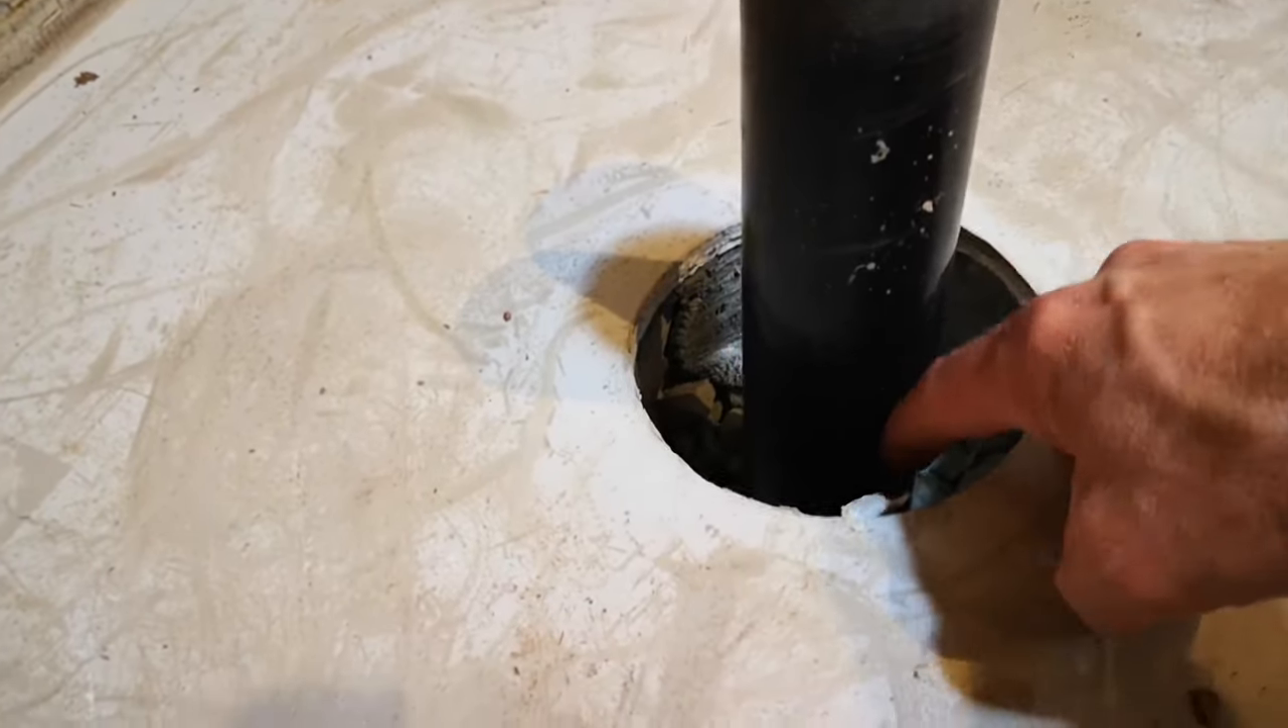This drain pipe is sticking up too high when it was installed.